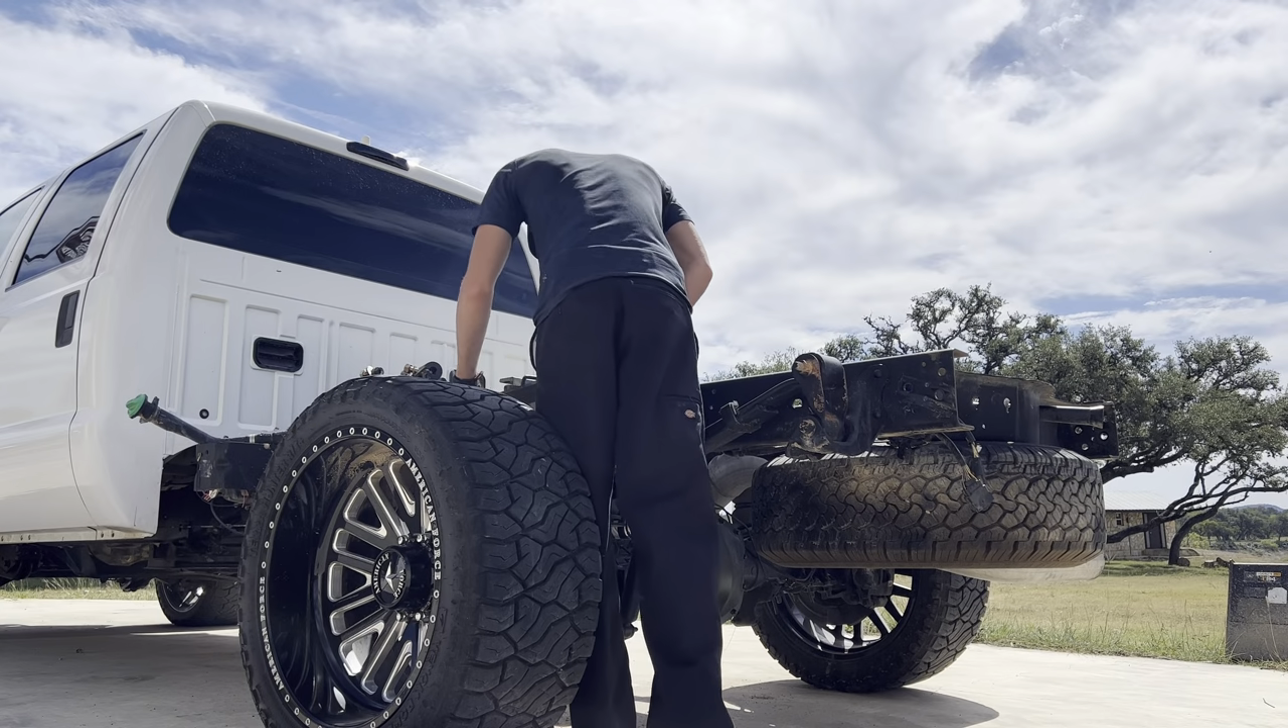And as you can see, we already got the whole rear end with the receiver and everything taken off and ready for that blank canvas to lay that flatbed on there.